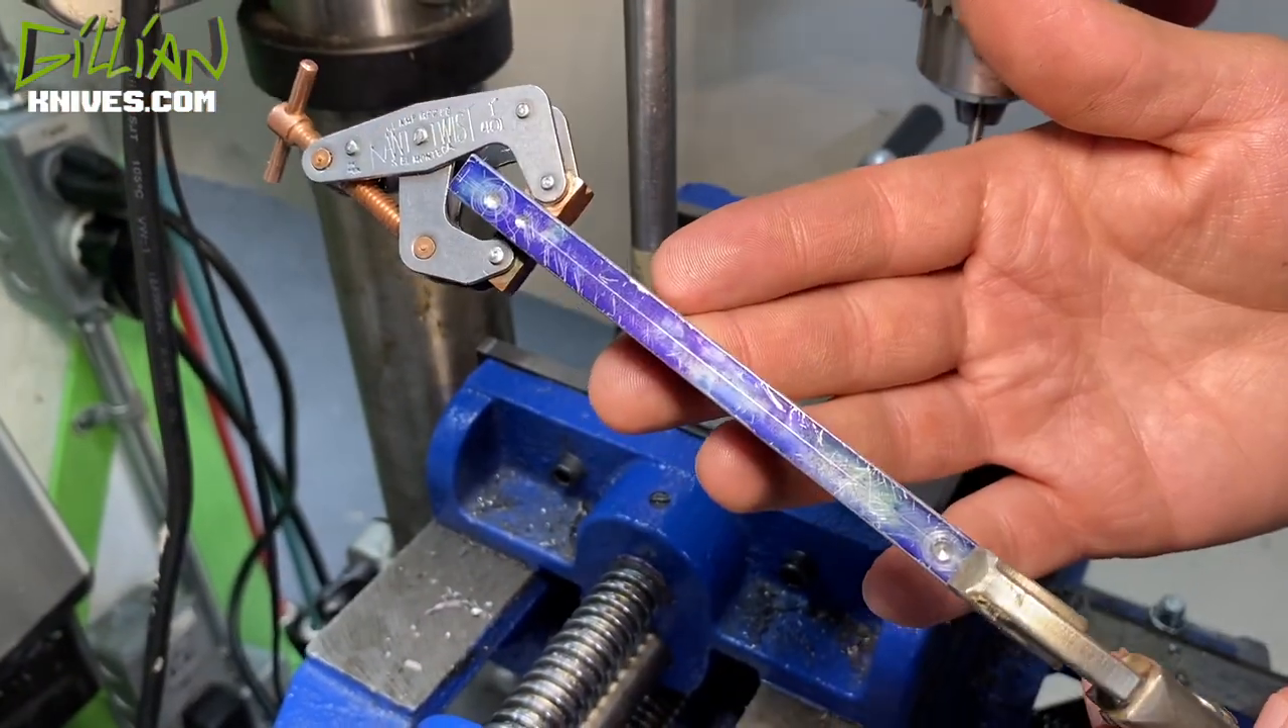So you can see I've clamped the two key stock together.